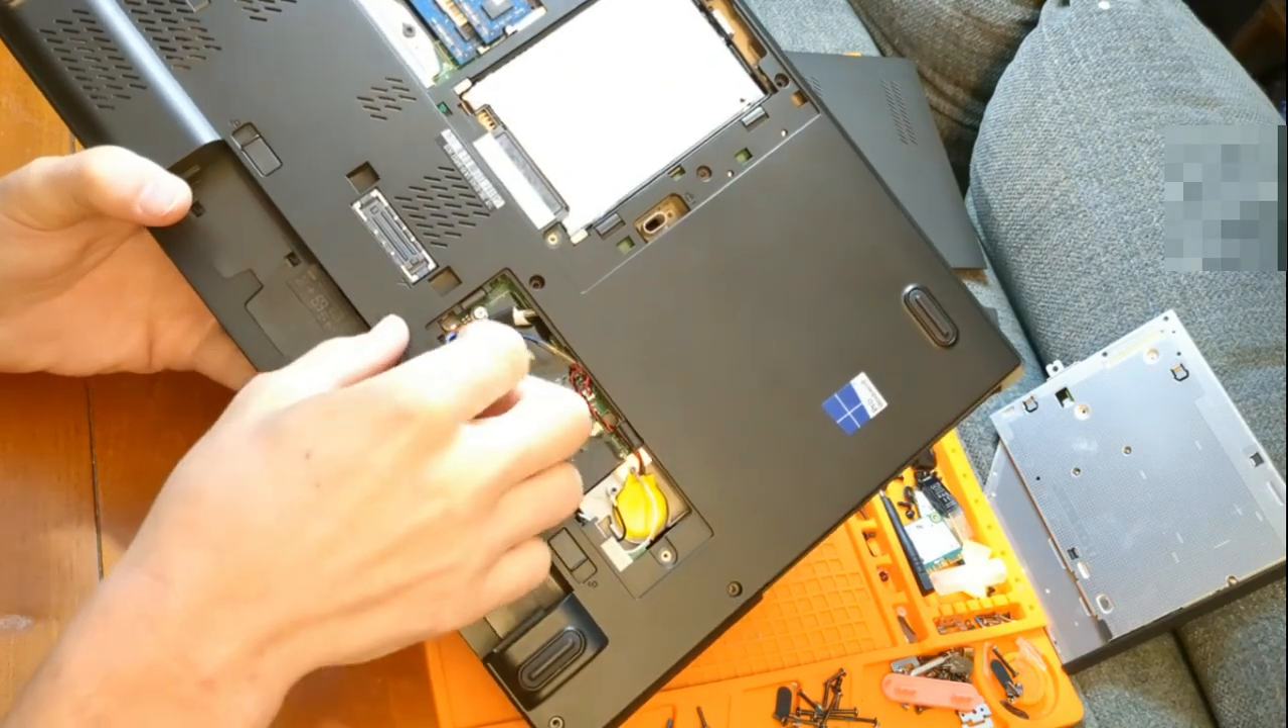And so, at this point, I'm going to take a thumbnail, even, and the DVD drive is right out.